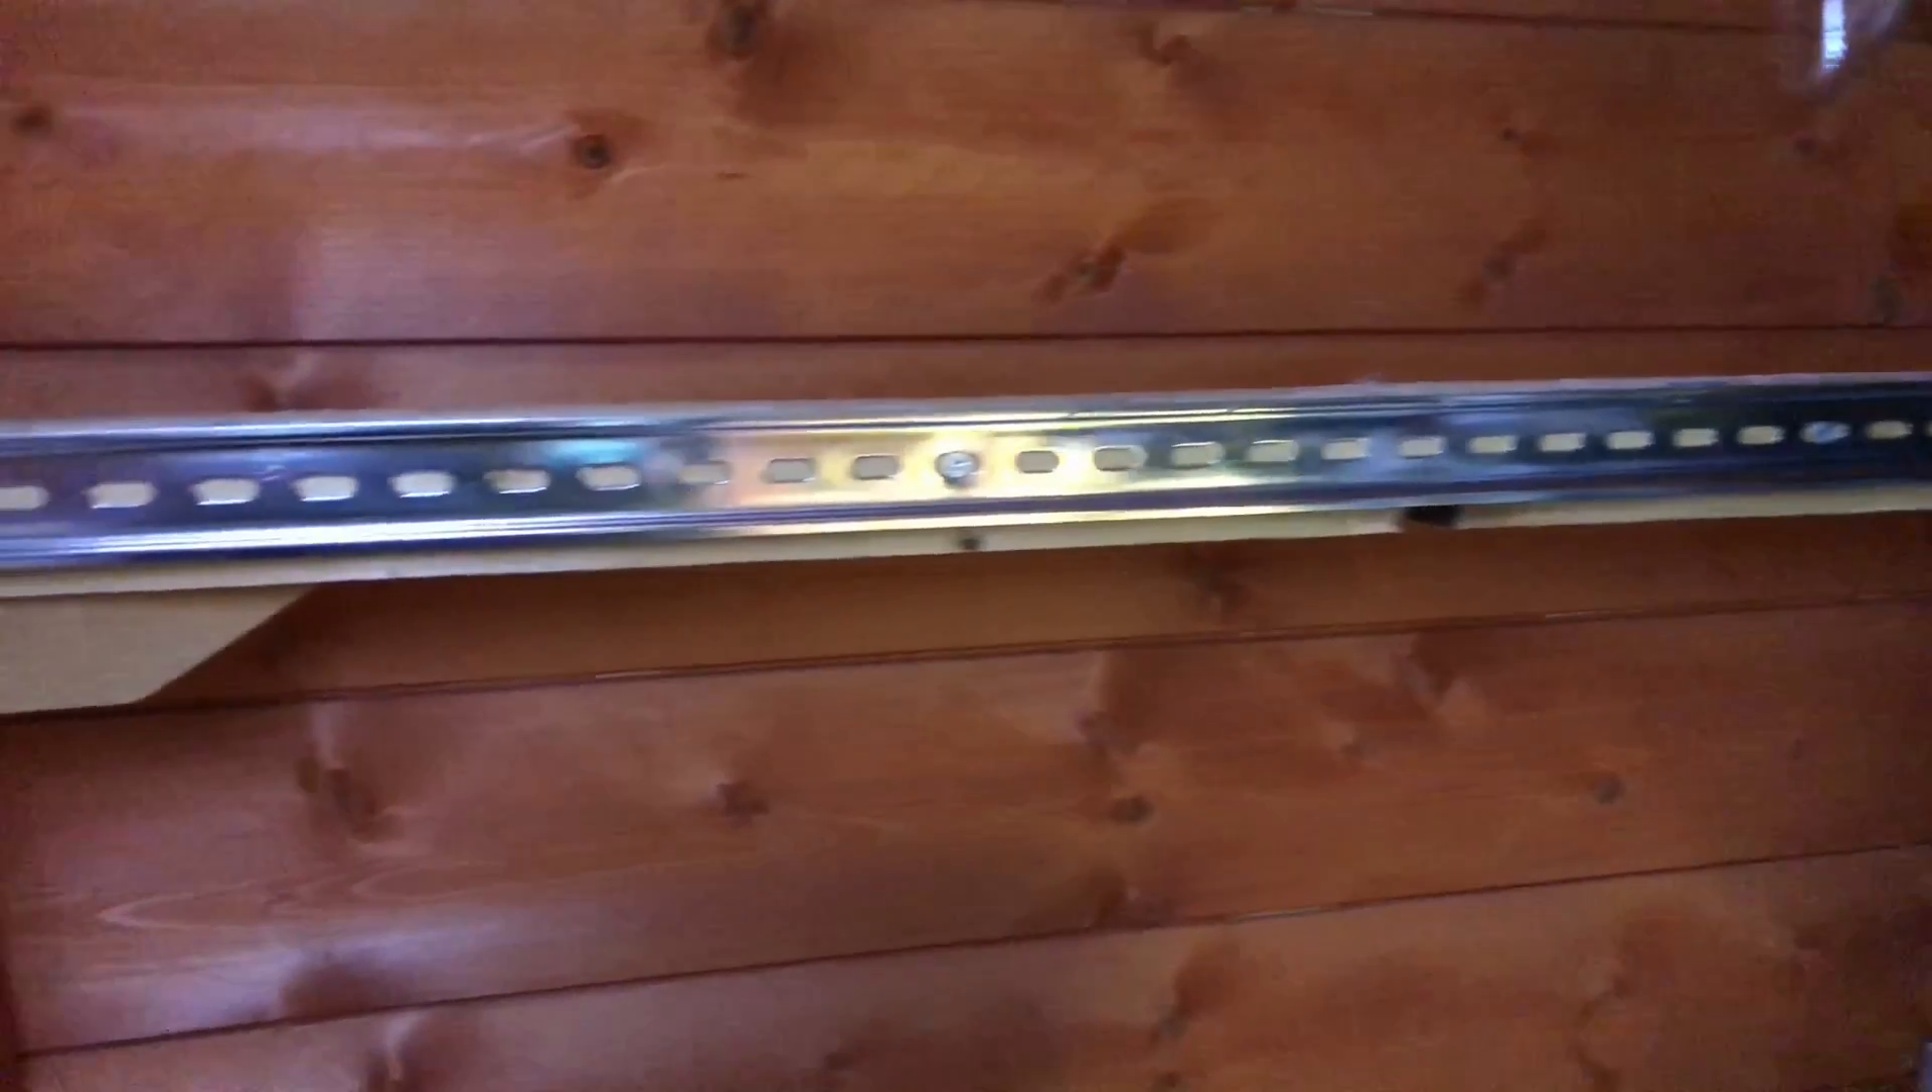There we have a one meter piece of din rail attached to the wall of the shed on that piece of wood.